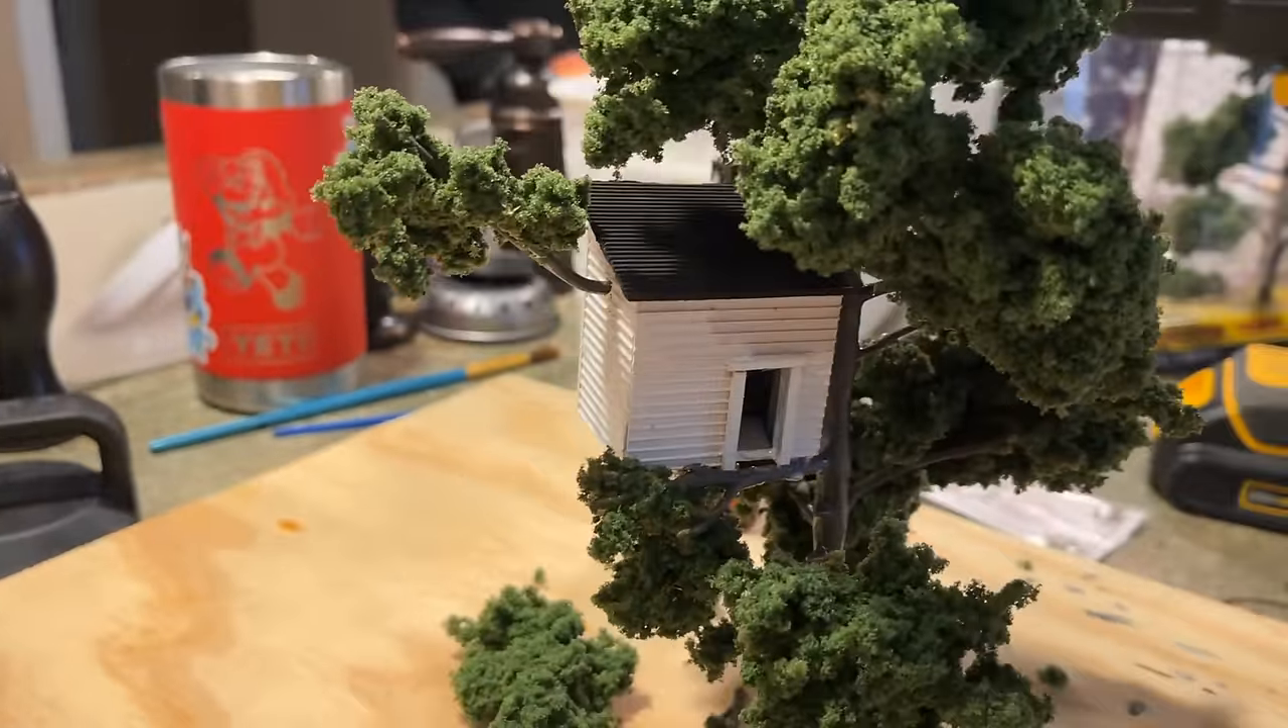All right so we've got the tree house in.